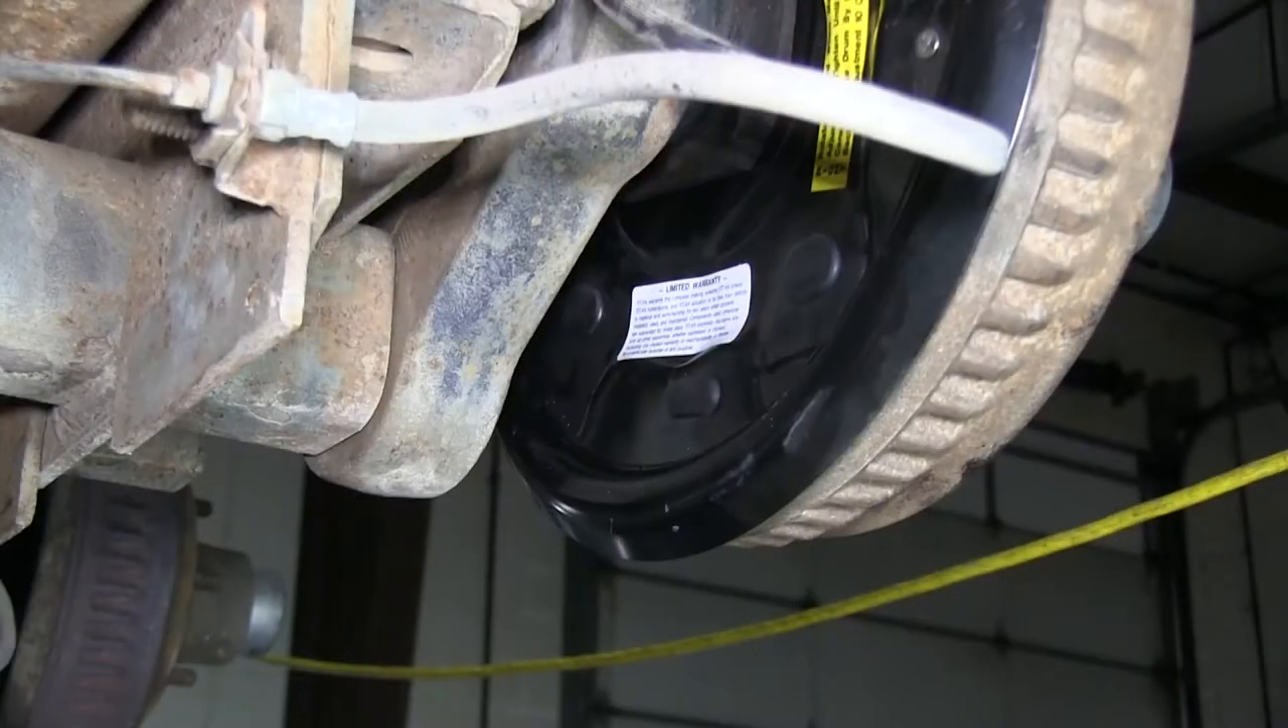Our brake assembly is fully installed.